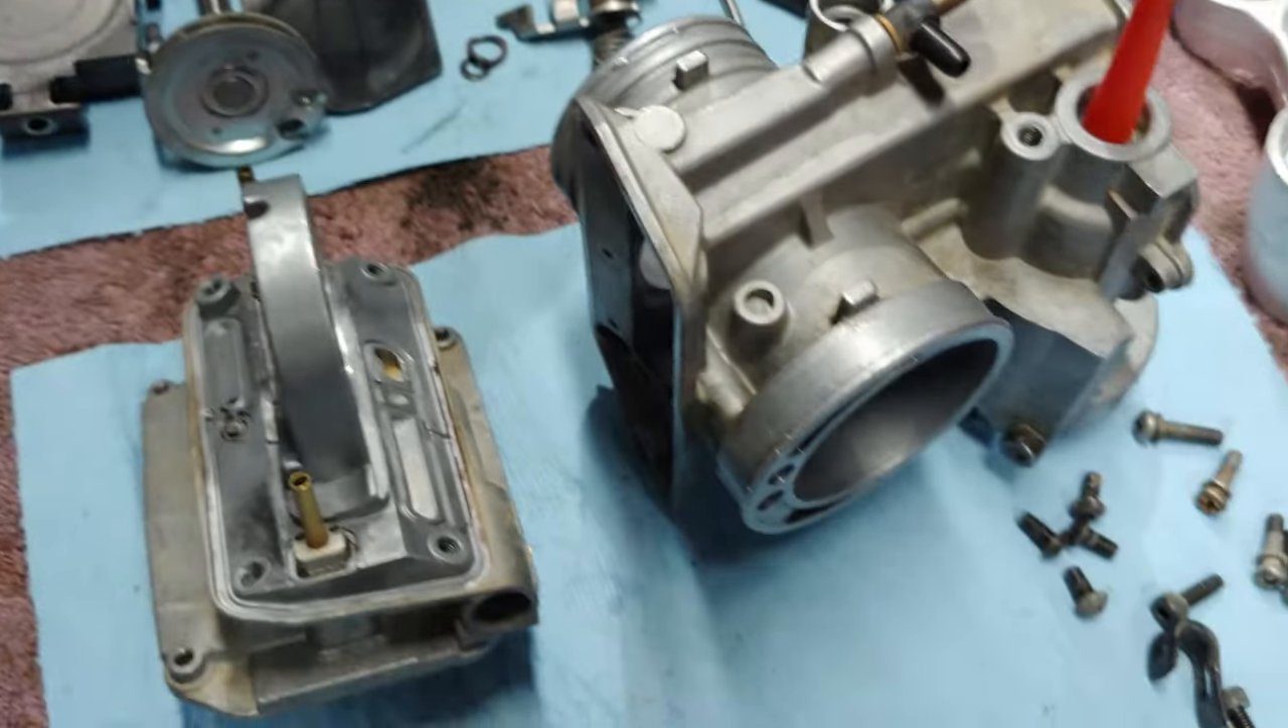This is the main portion of the carburetor. I have separated the two halves.